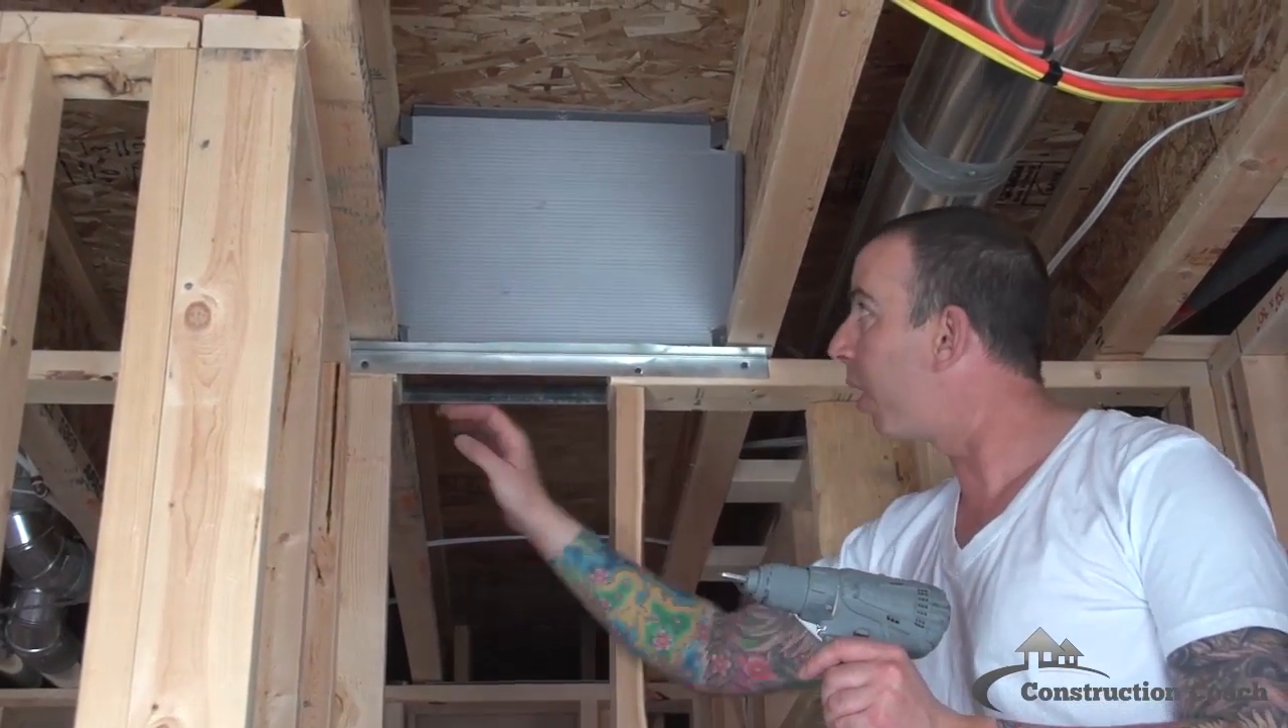I've got a bulkhead installed here to stop the cold air from continuing down this chase.